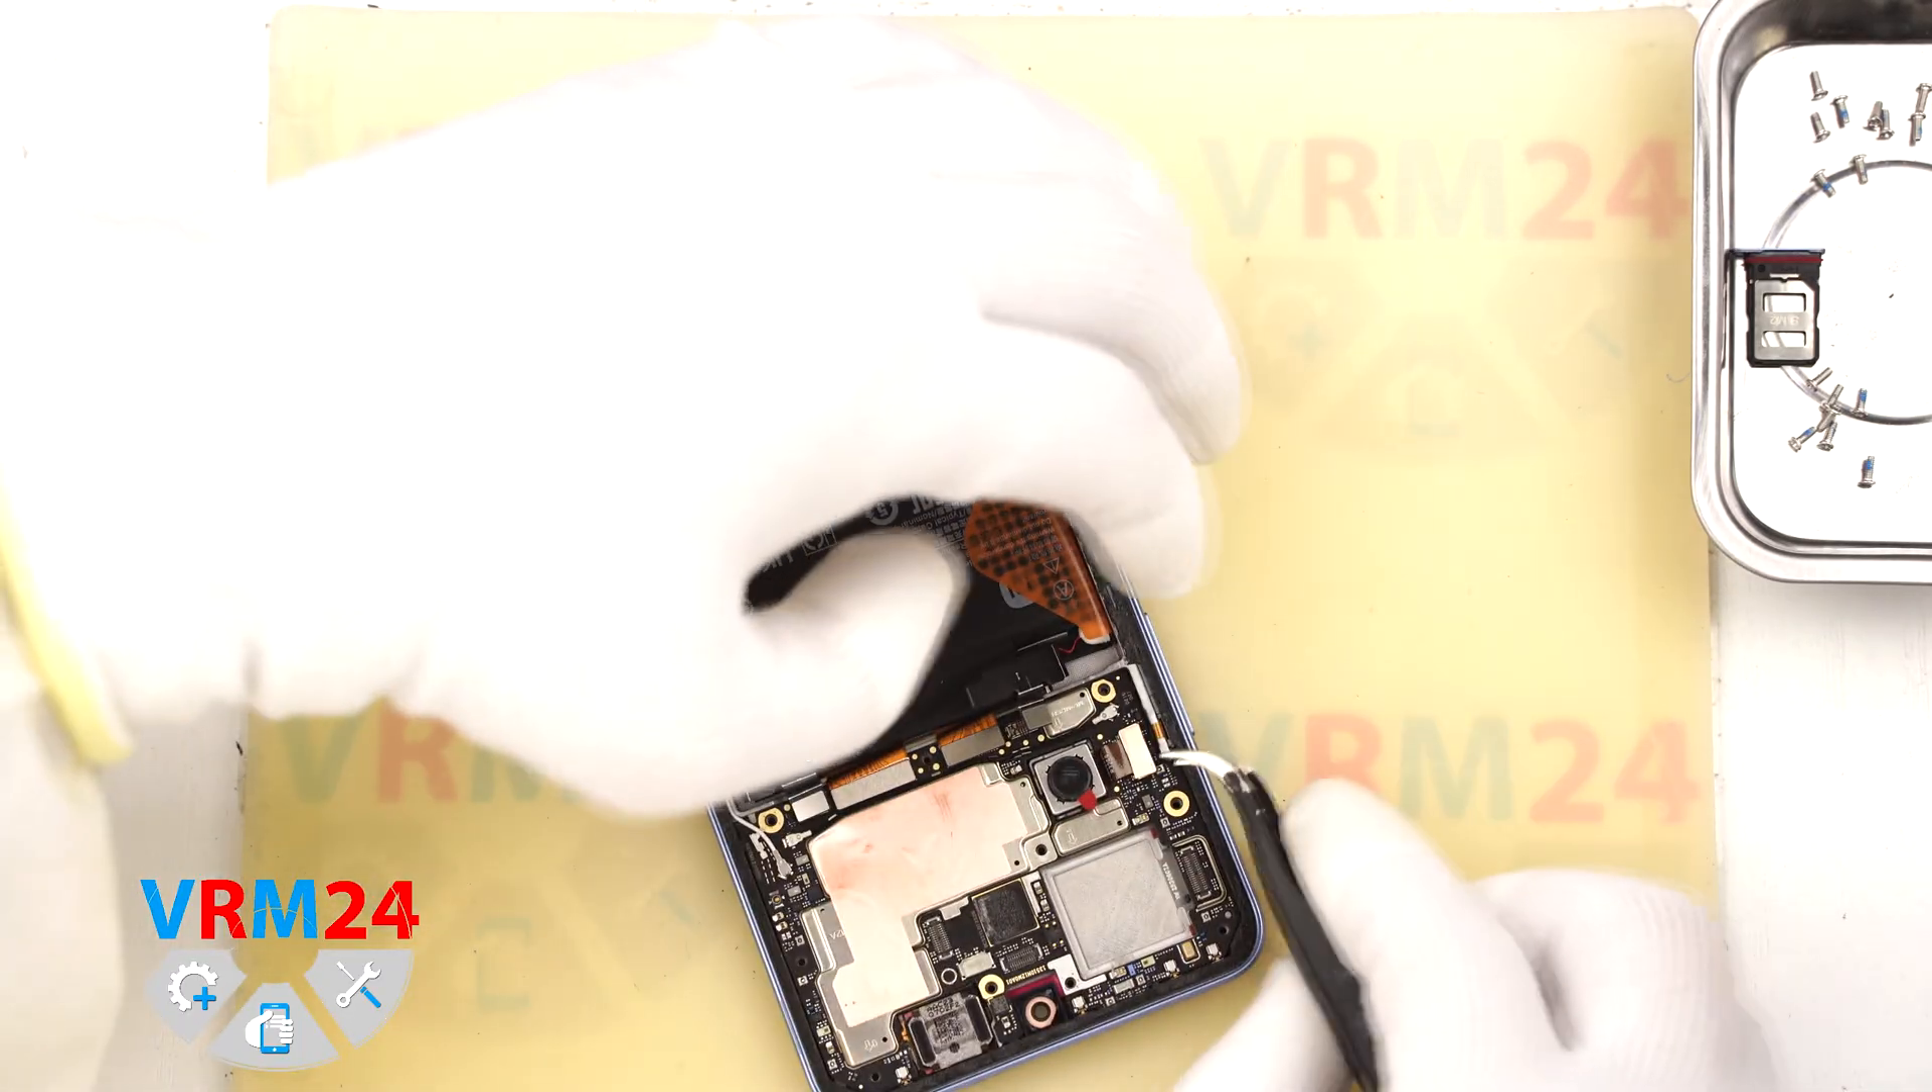There is still one more rear camera attached to the board.